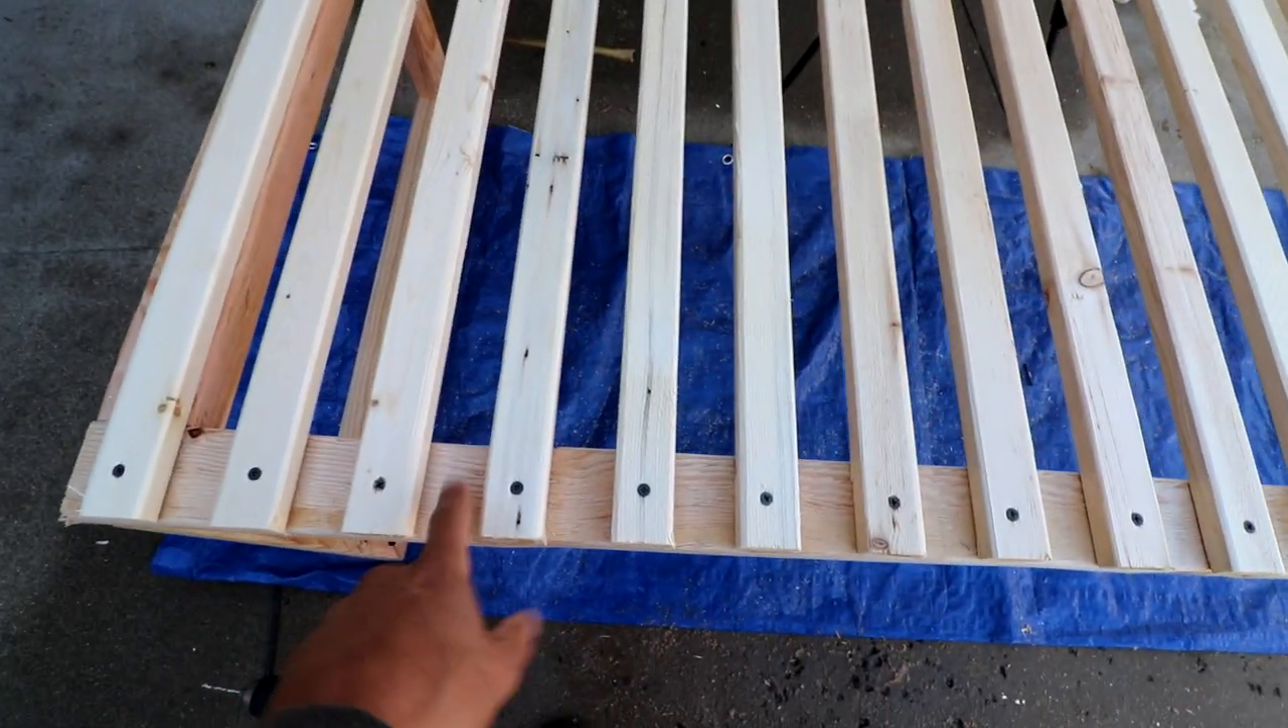There are our slats all secured to the bed frame there.